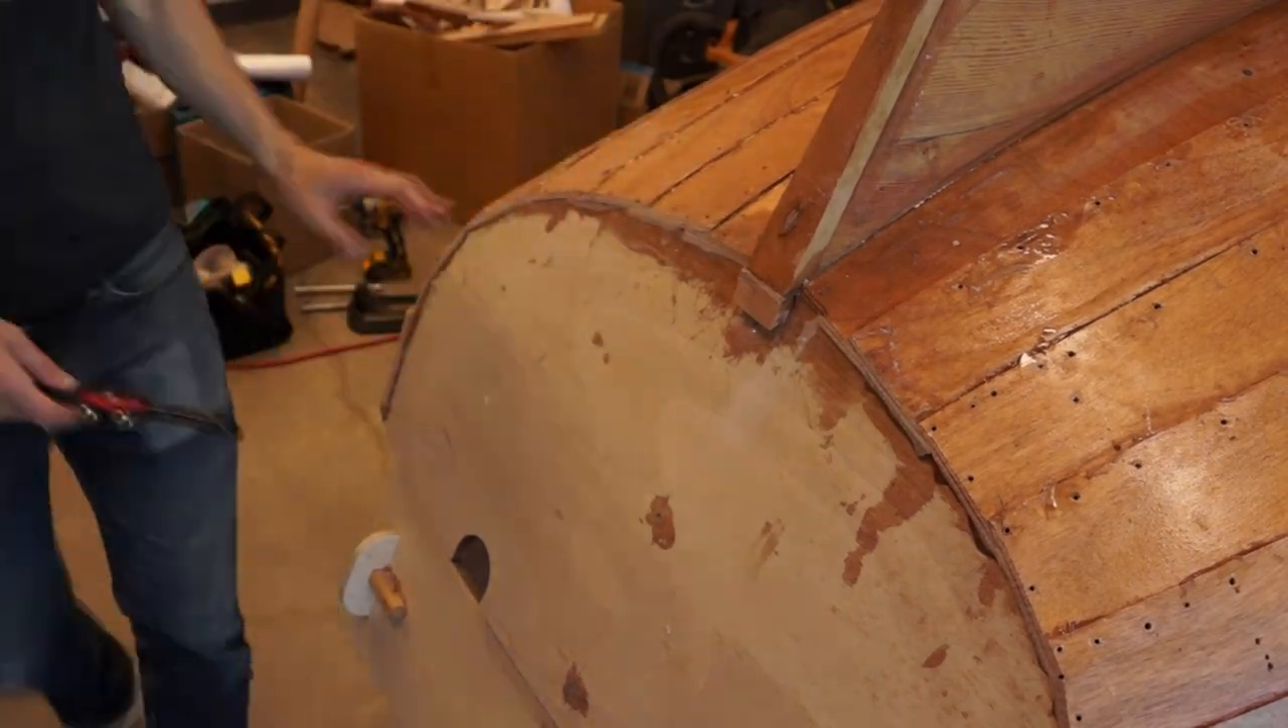You still have to plug all of the holes in the bottom, many screw holes in the bottom.